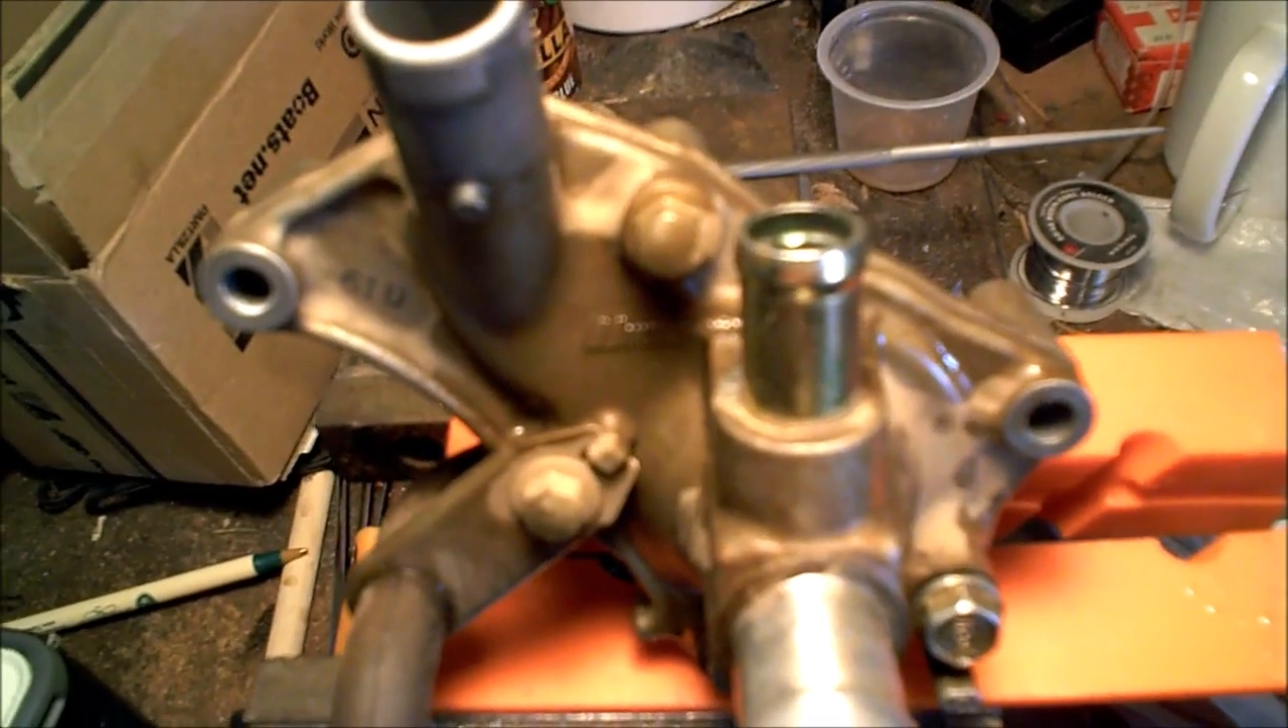Okay, so here is the water pump assembly removed from the machine.